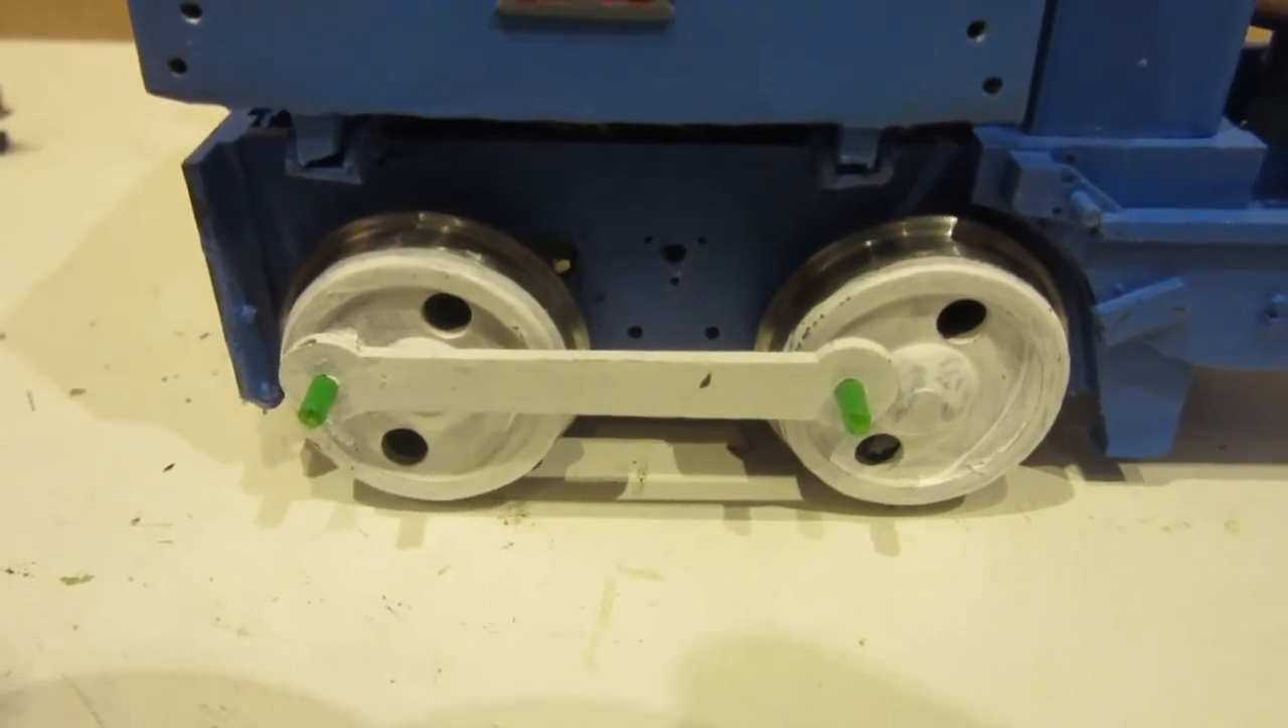At the moment there's just a little bit of green wire insulation. I haven't yet put the crank pin nut on proper.